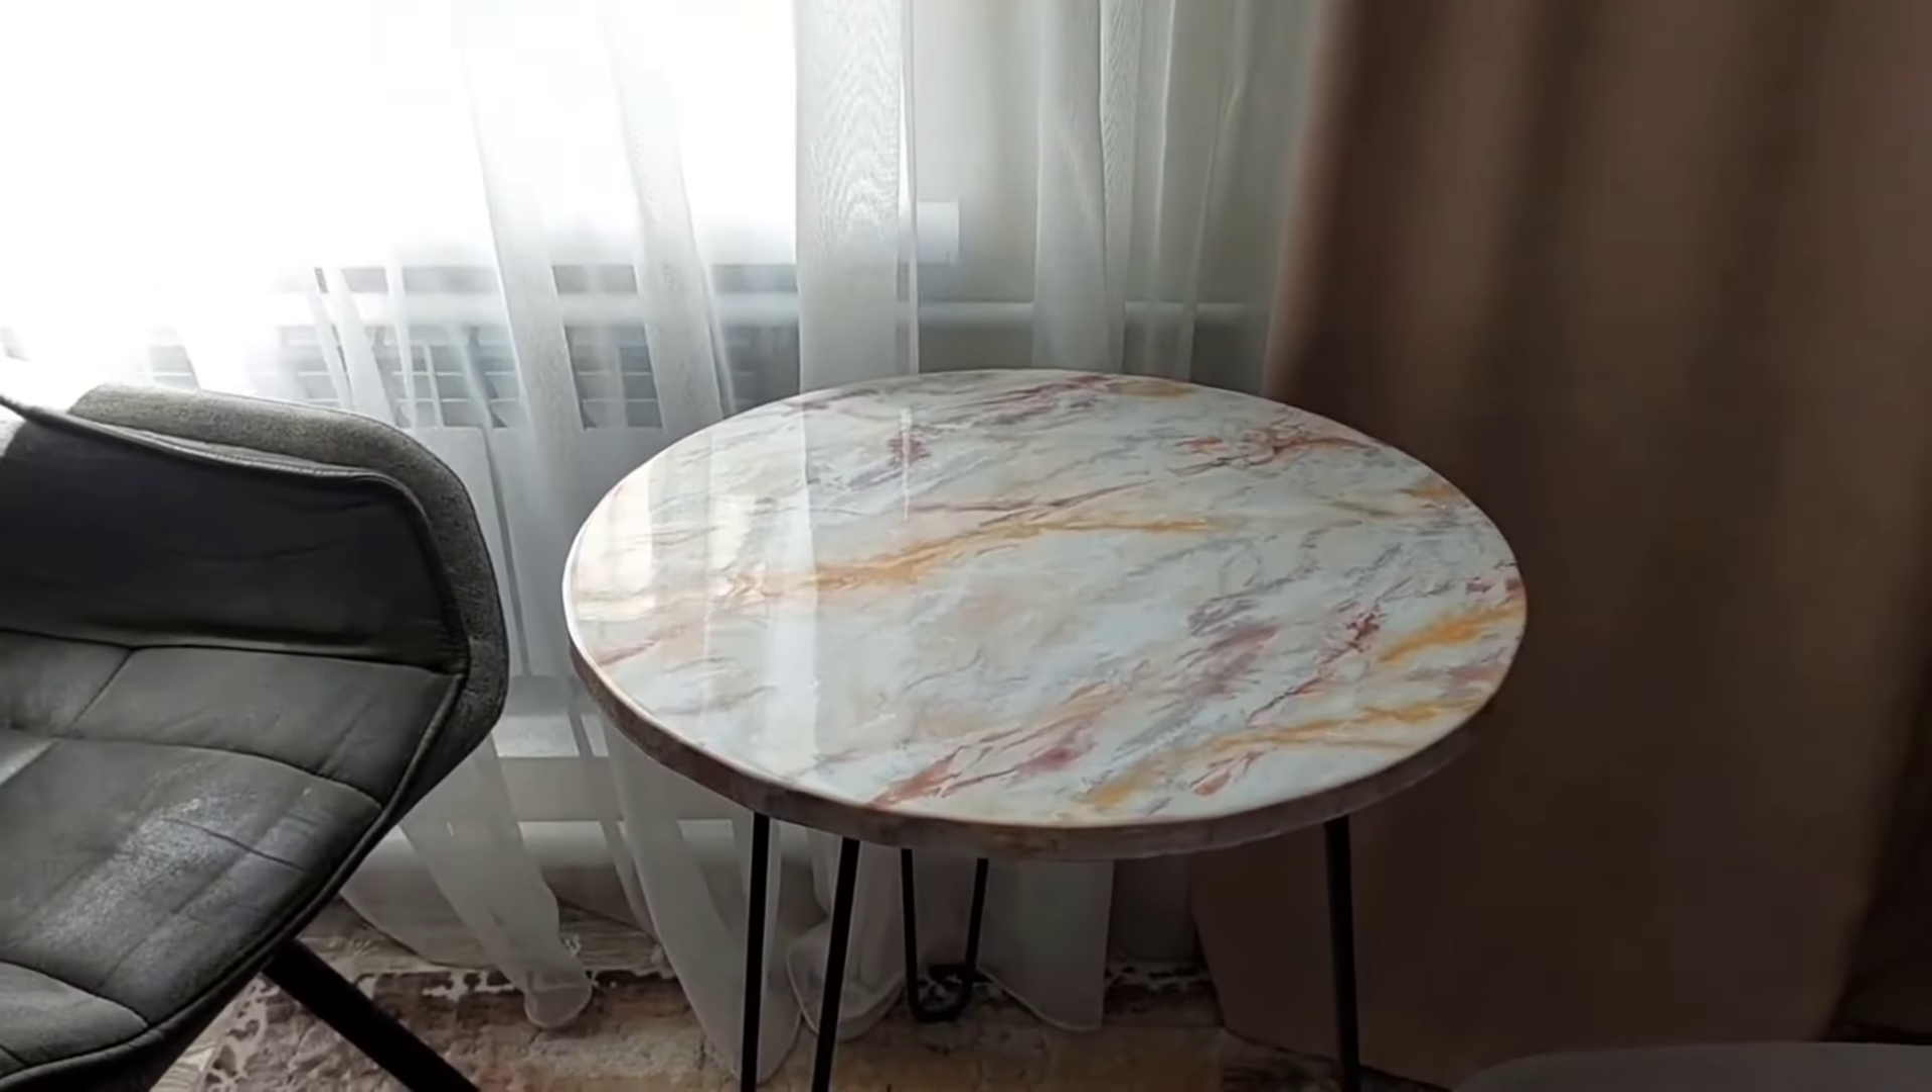Журнальный столик уже готов. Муж установил ножки.